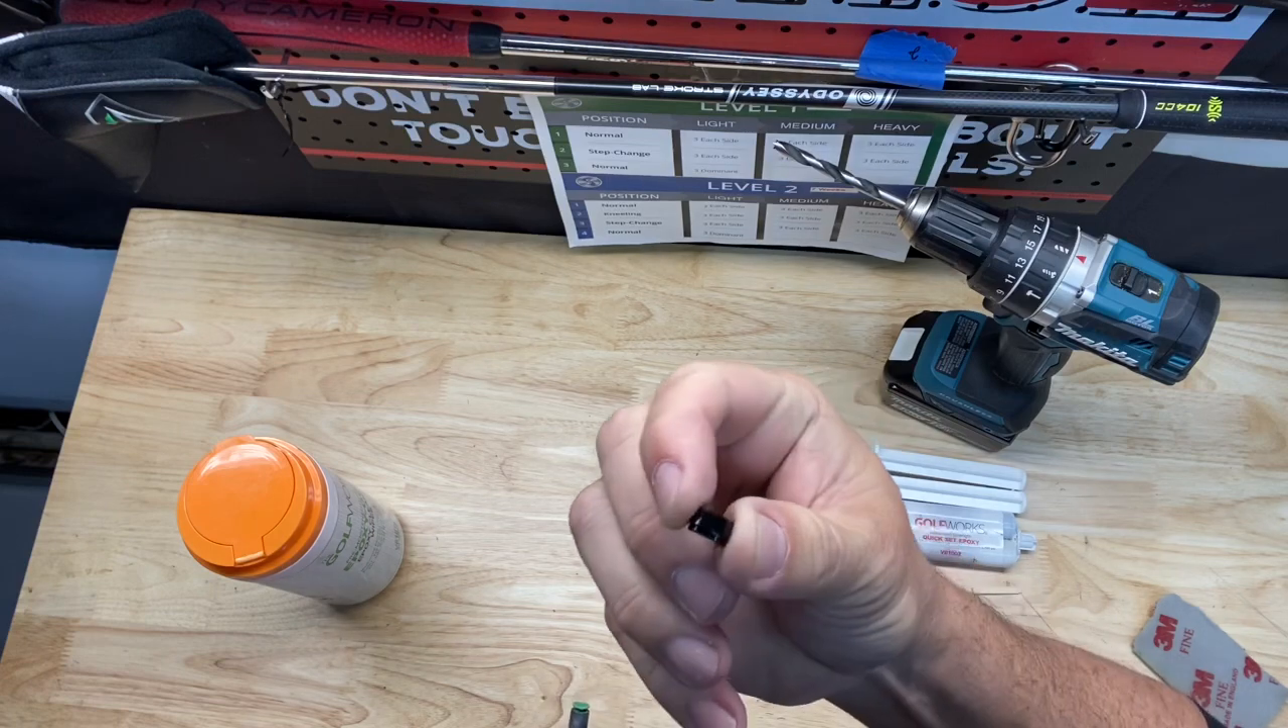So what we're missing now is the ferrule cap. You can see here, it doesn't look very clean if you don't put that ferrule cap on there.